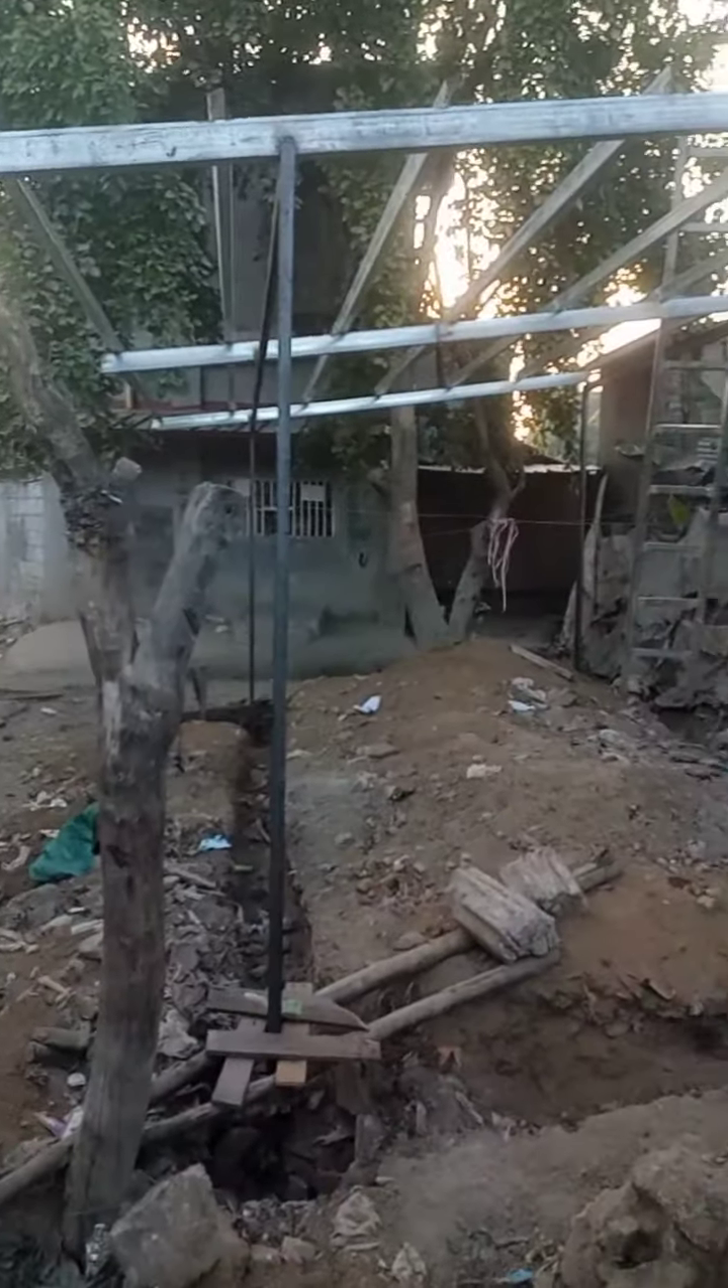Na-frame na natin yung bubong, ikakabit na lang yung yero.